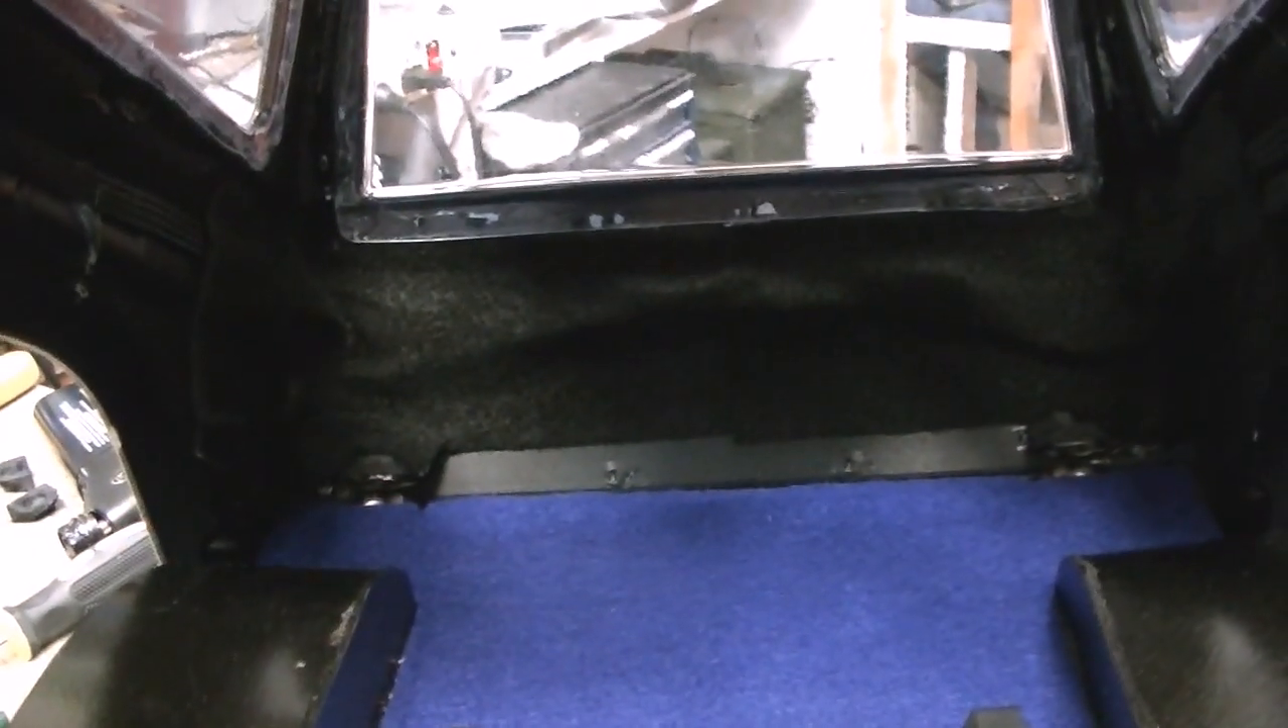I added some black carpet on the back to cover up the wiring so you can't see it from the inside.